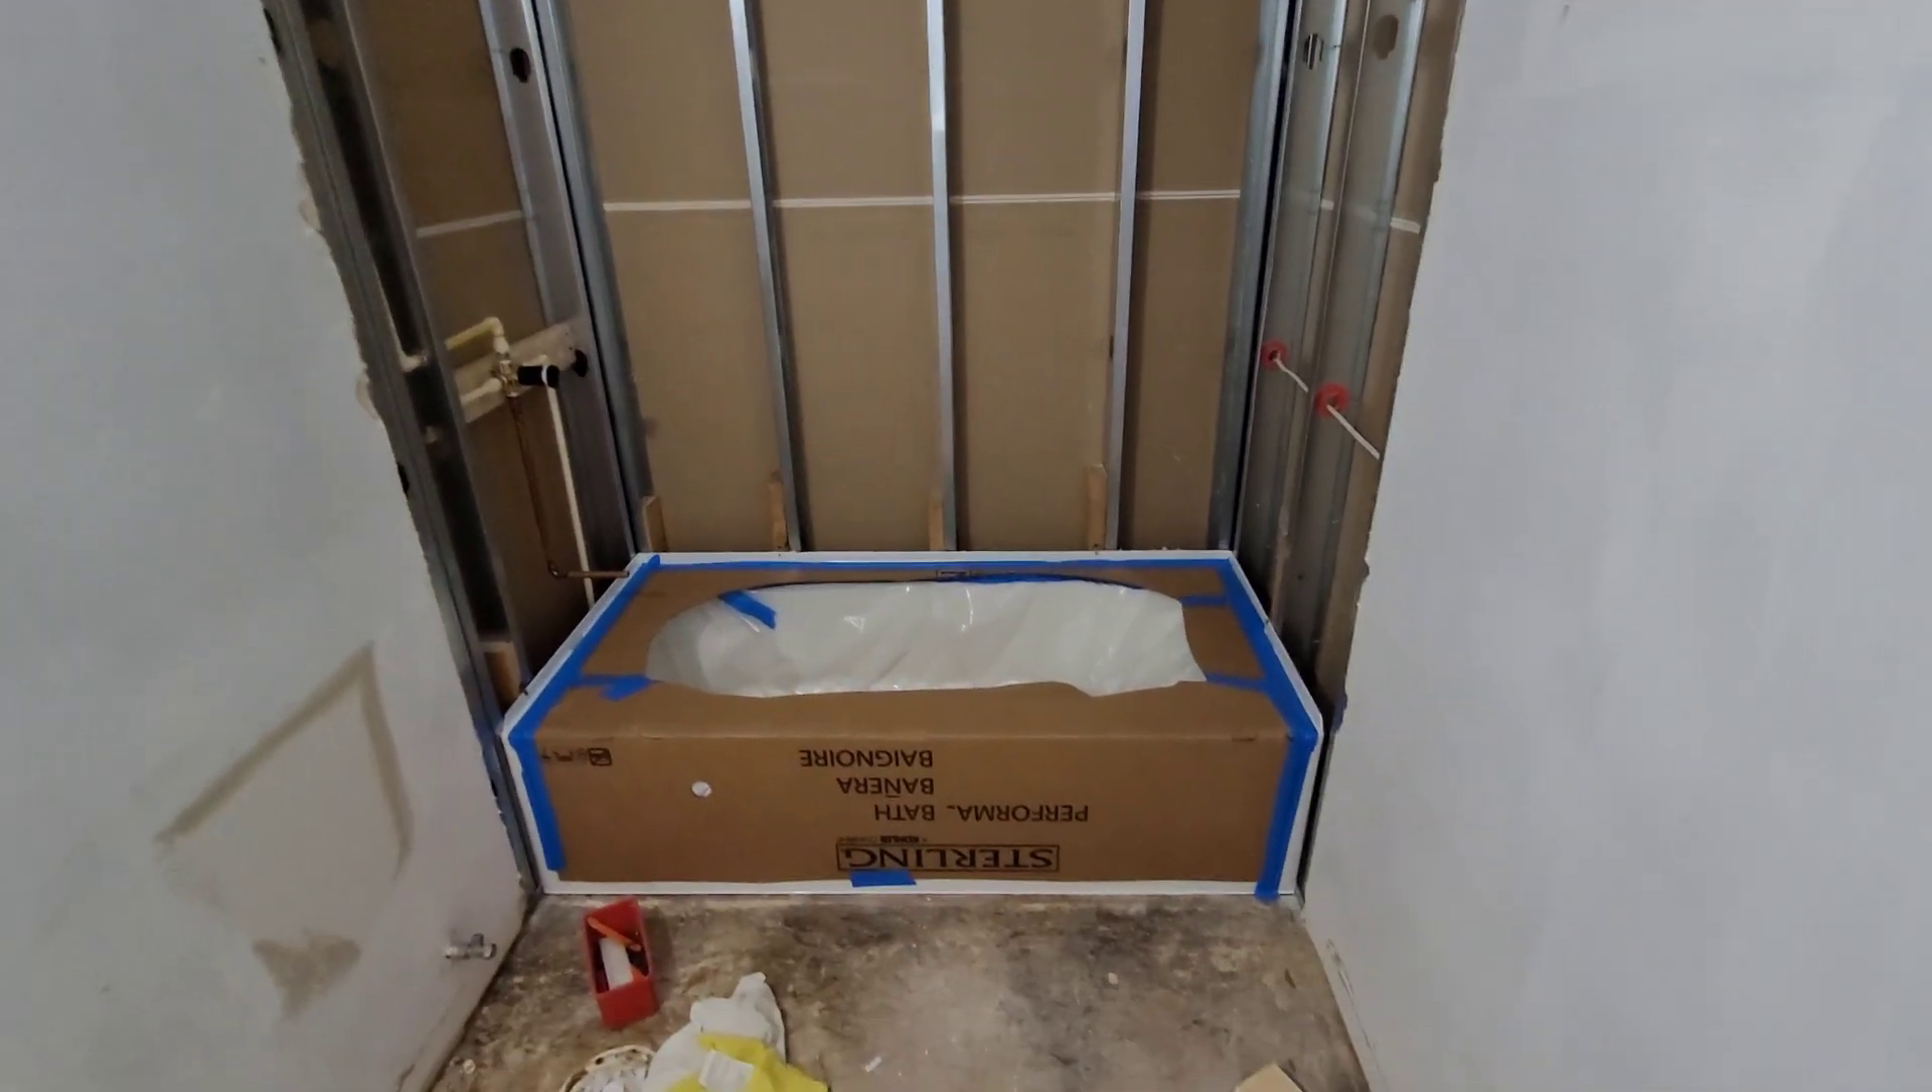The tub is already installed and i tape it up.